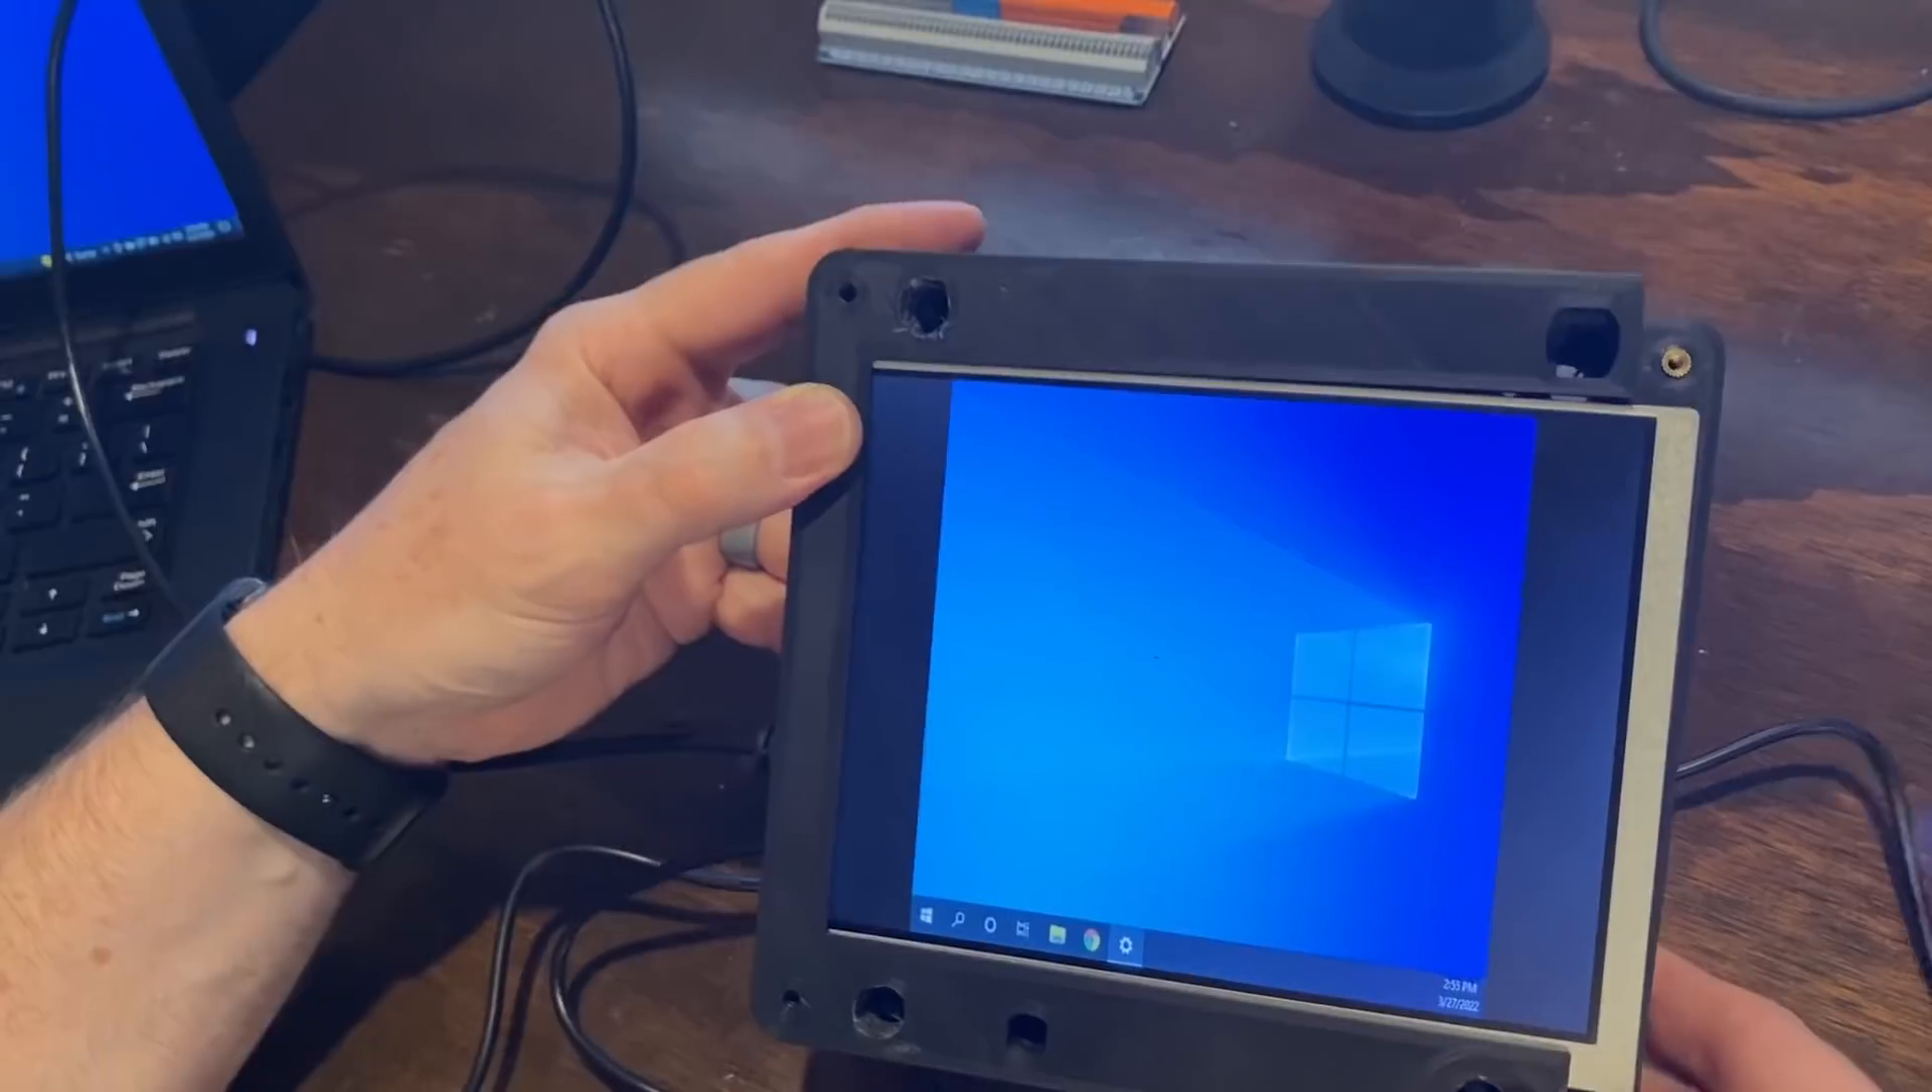So i did get the screen in.